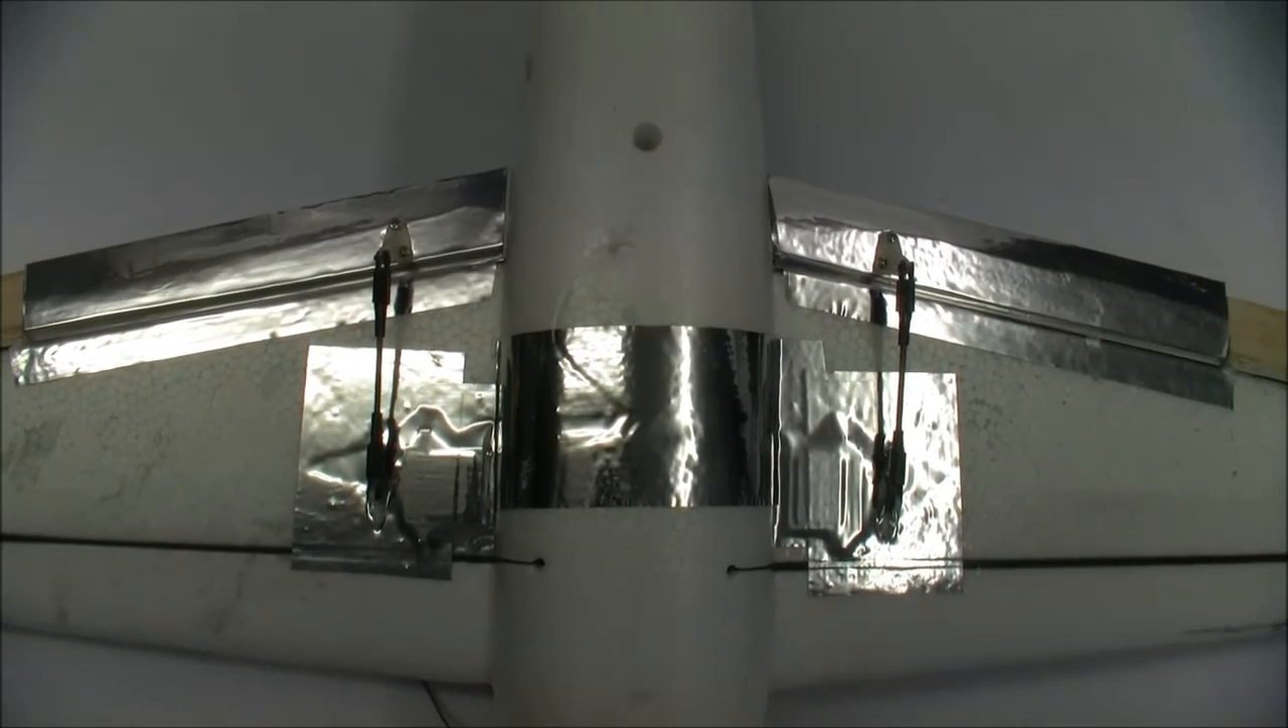Aileron servos are glued in. As you can see I've used the silver foil tape to cover them up.